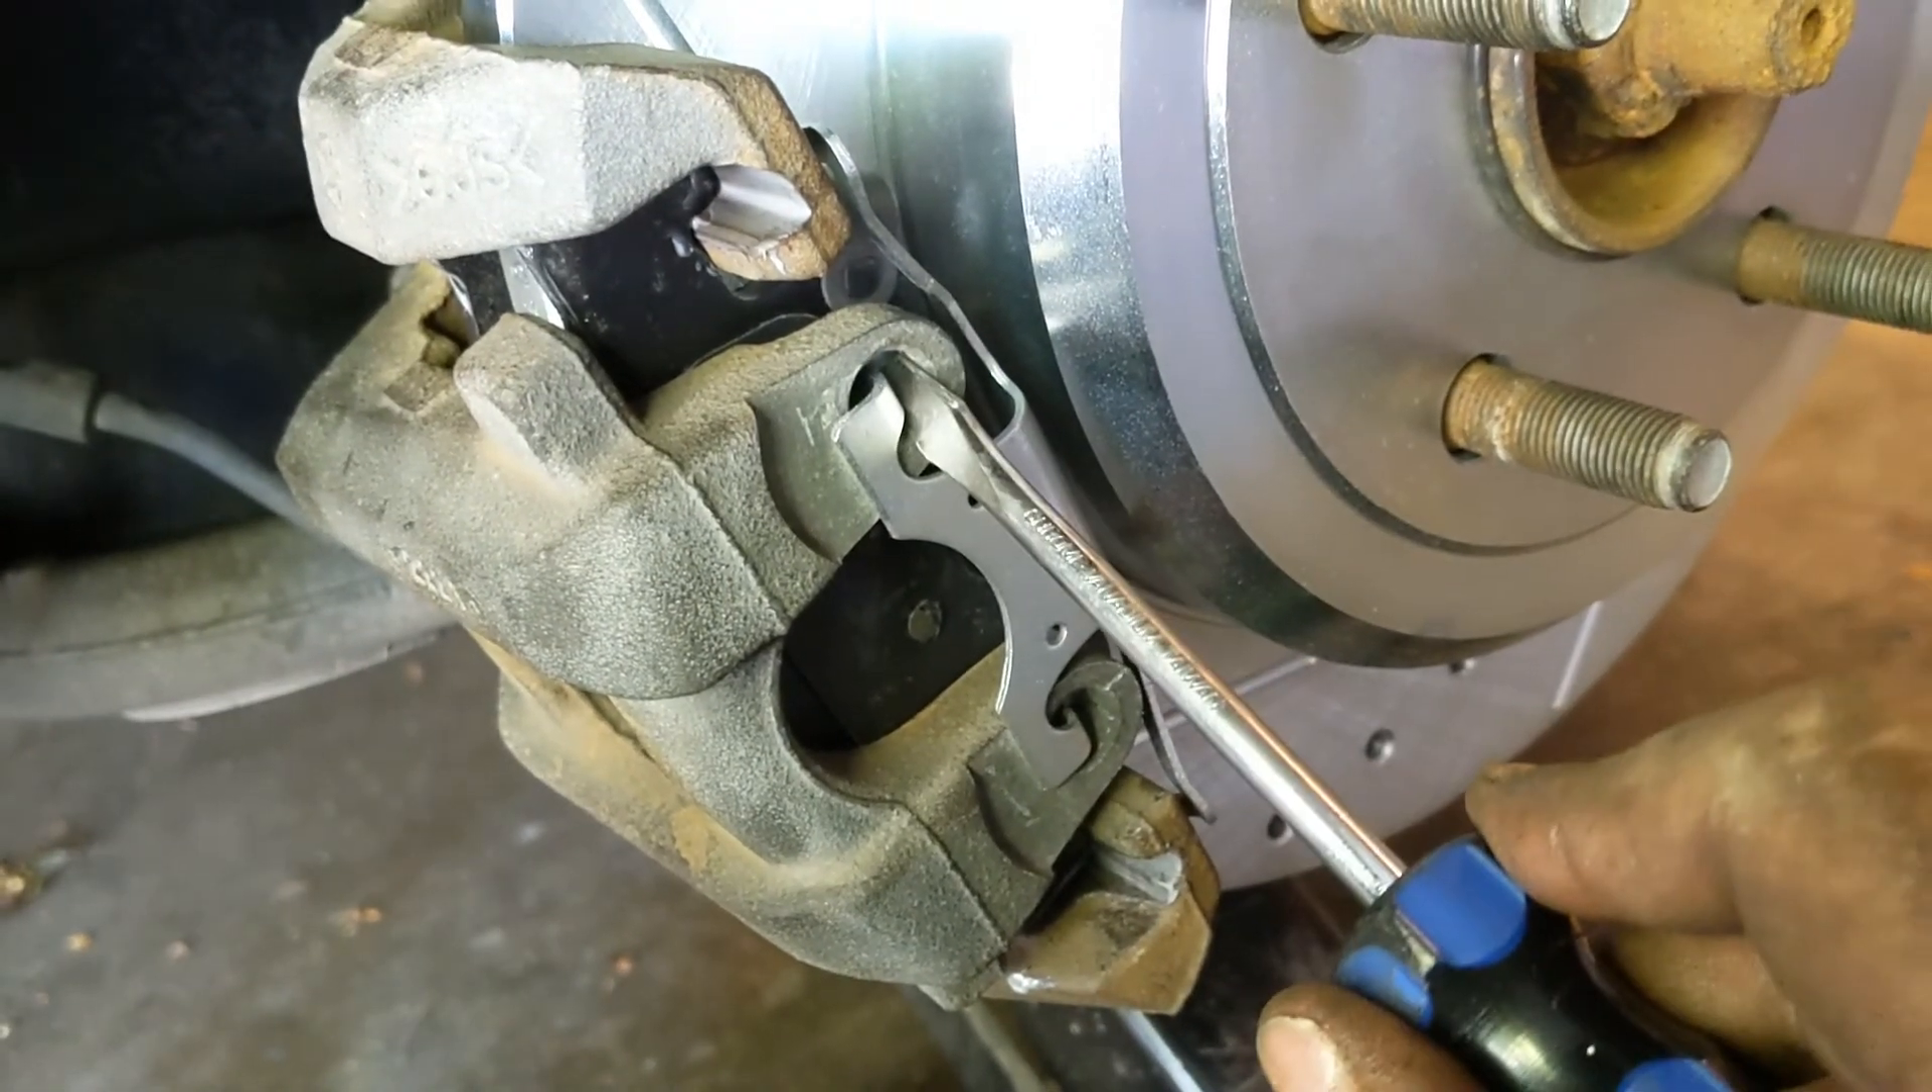Okay, I got the rattle clip on.